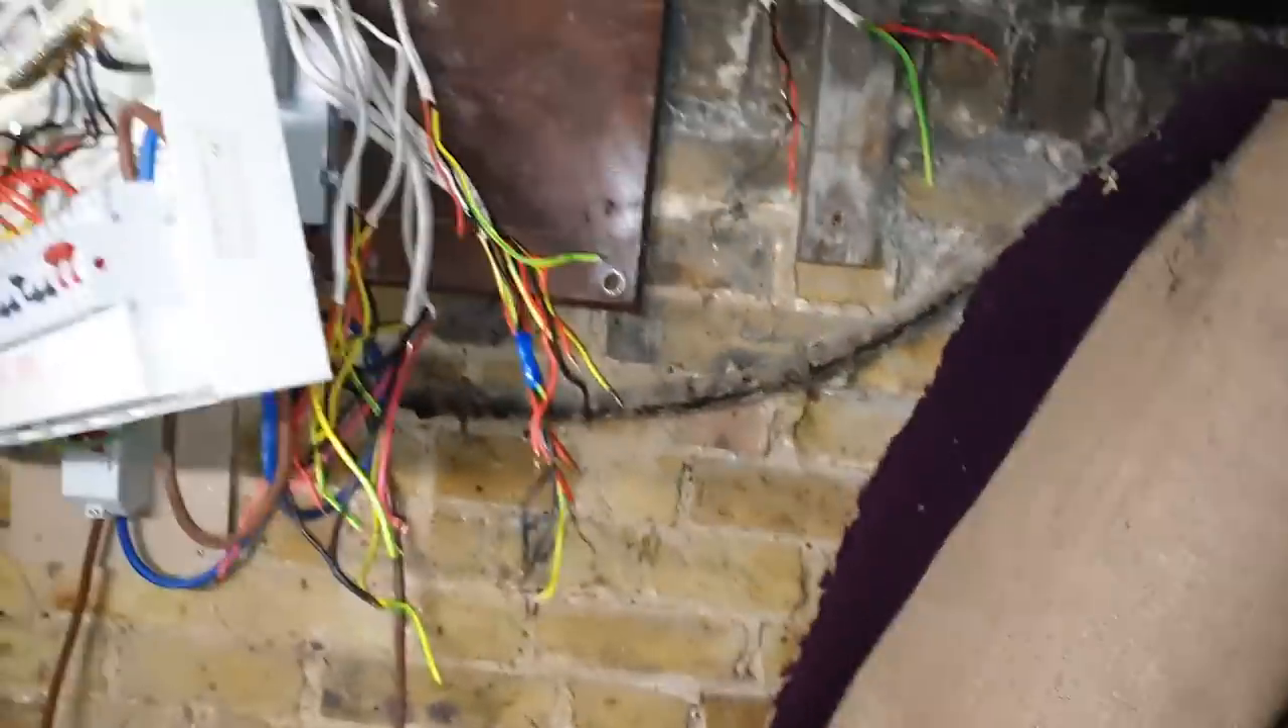And there you can see the fuse board just hanging there, just, just for a little while until I can get things sorted.